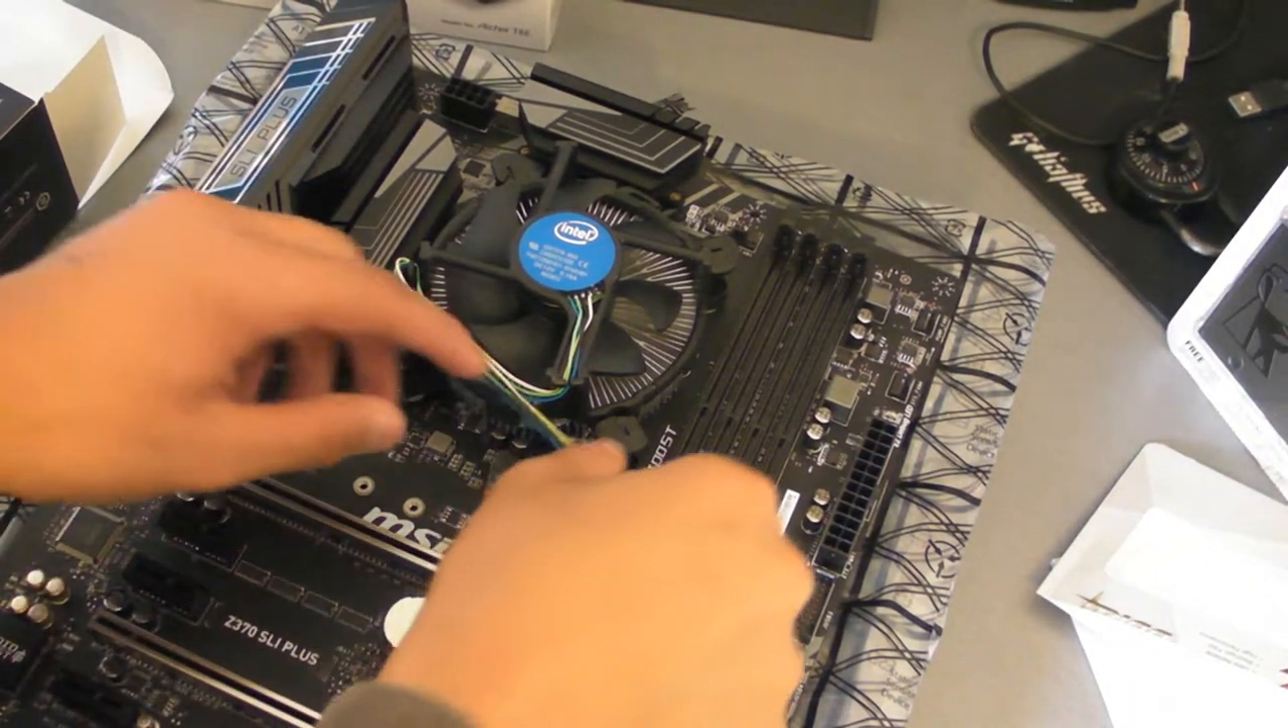Alright so I just put the cooler on Pretty easy.